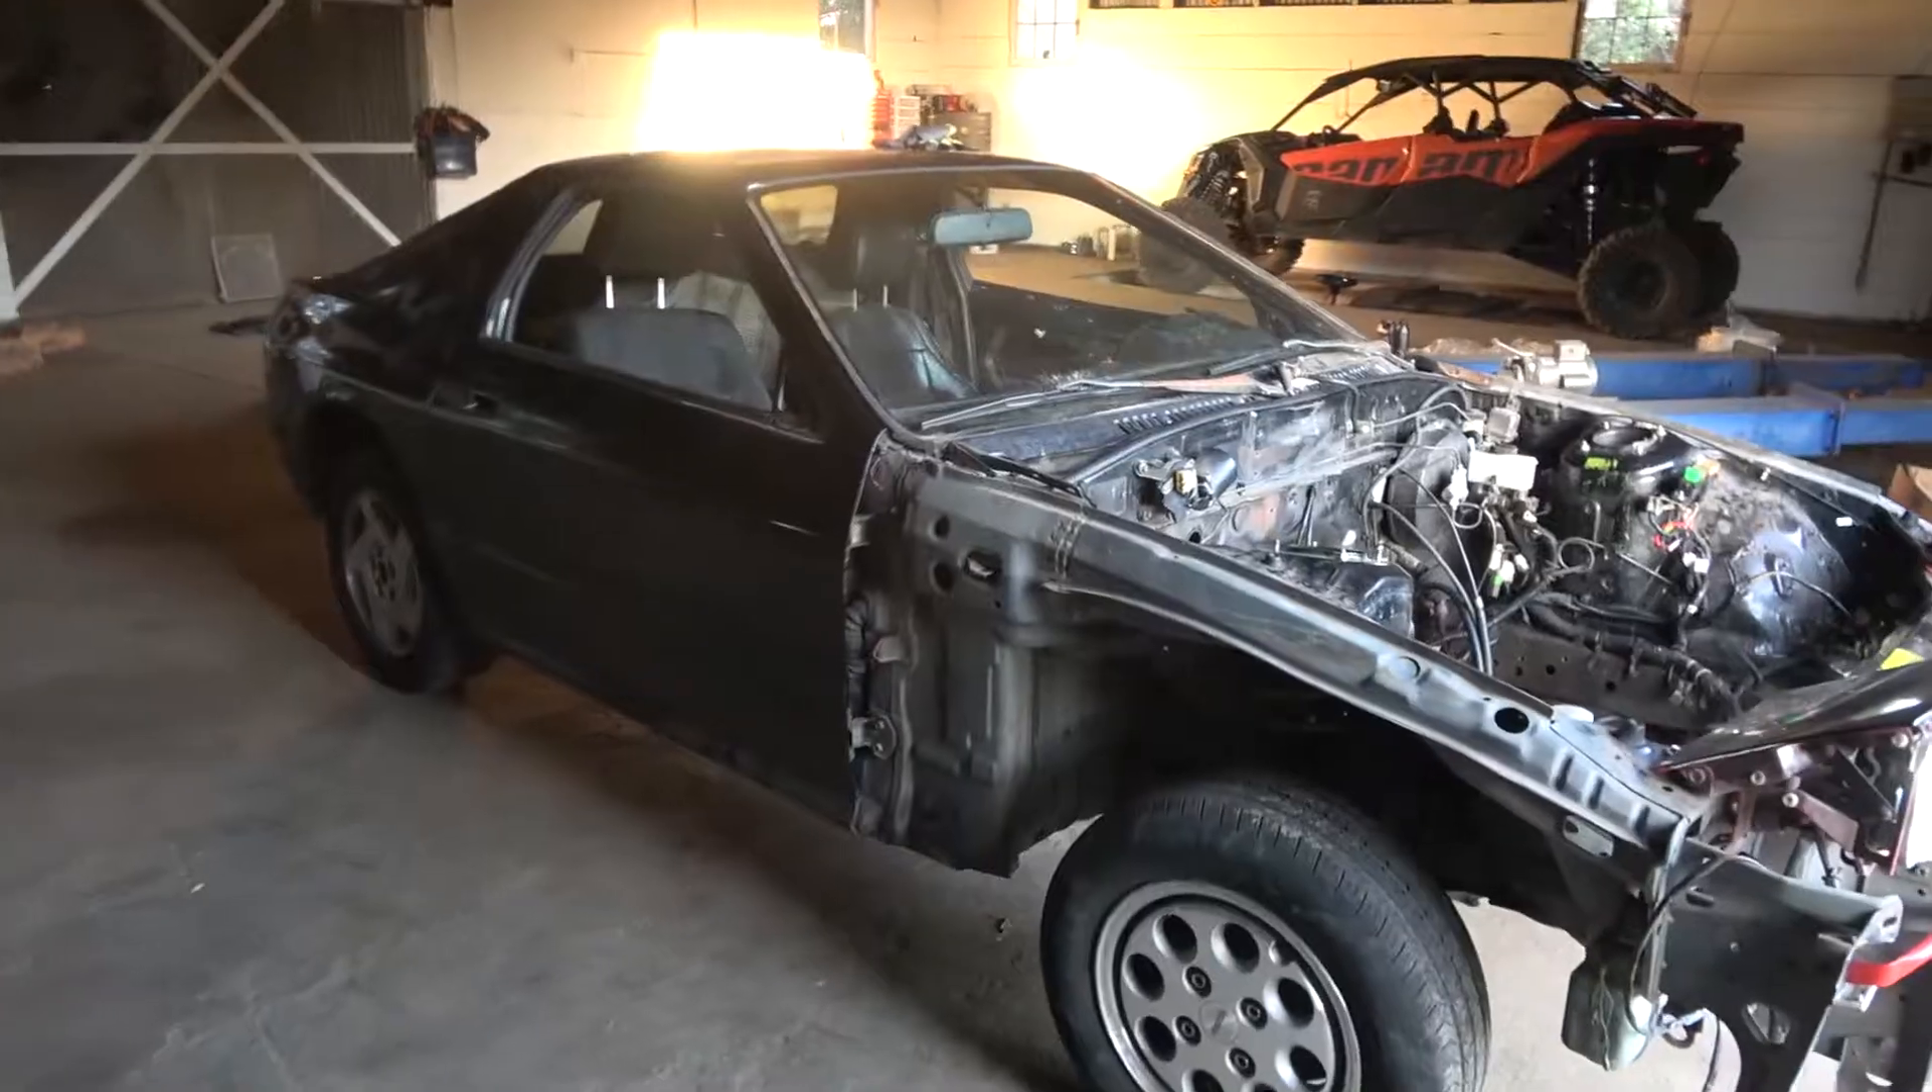So right here as you can see this is a rolling chassis and you know no engine or drivetrain or anything.